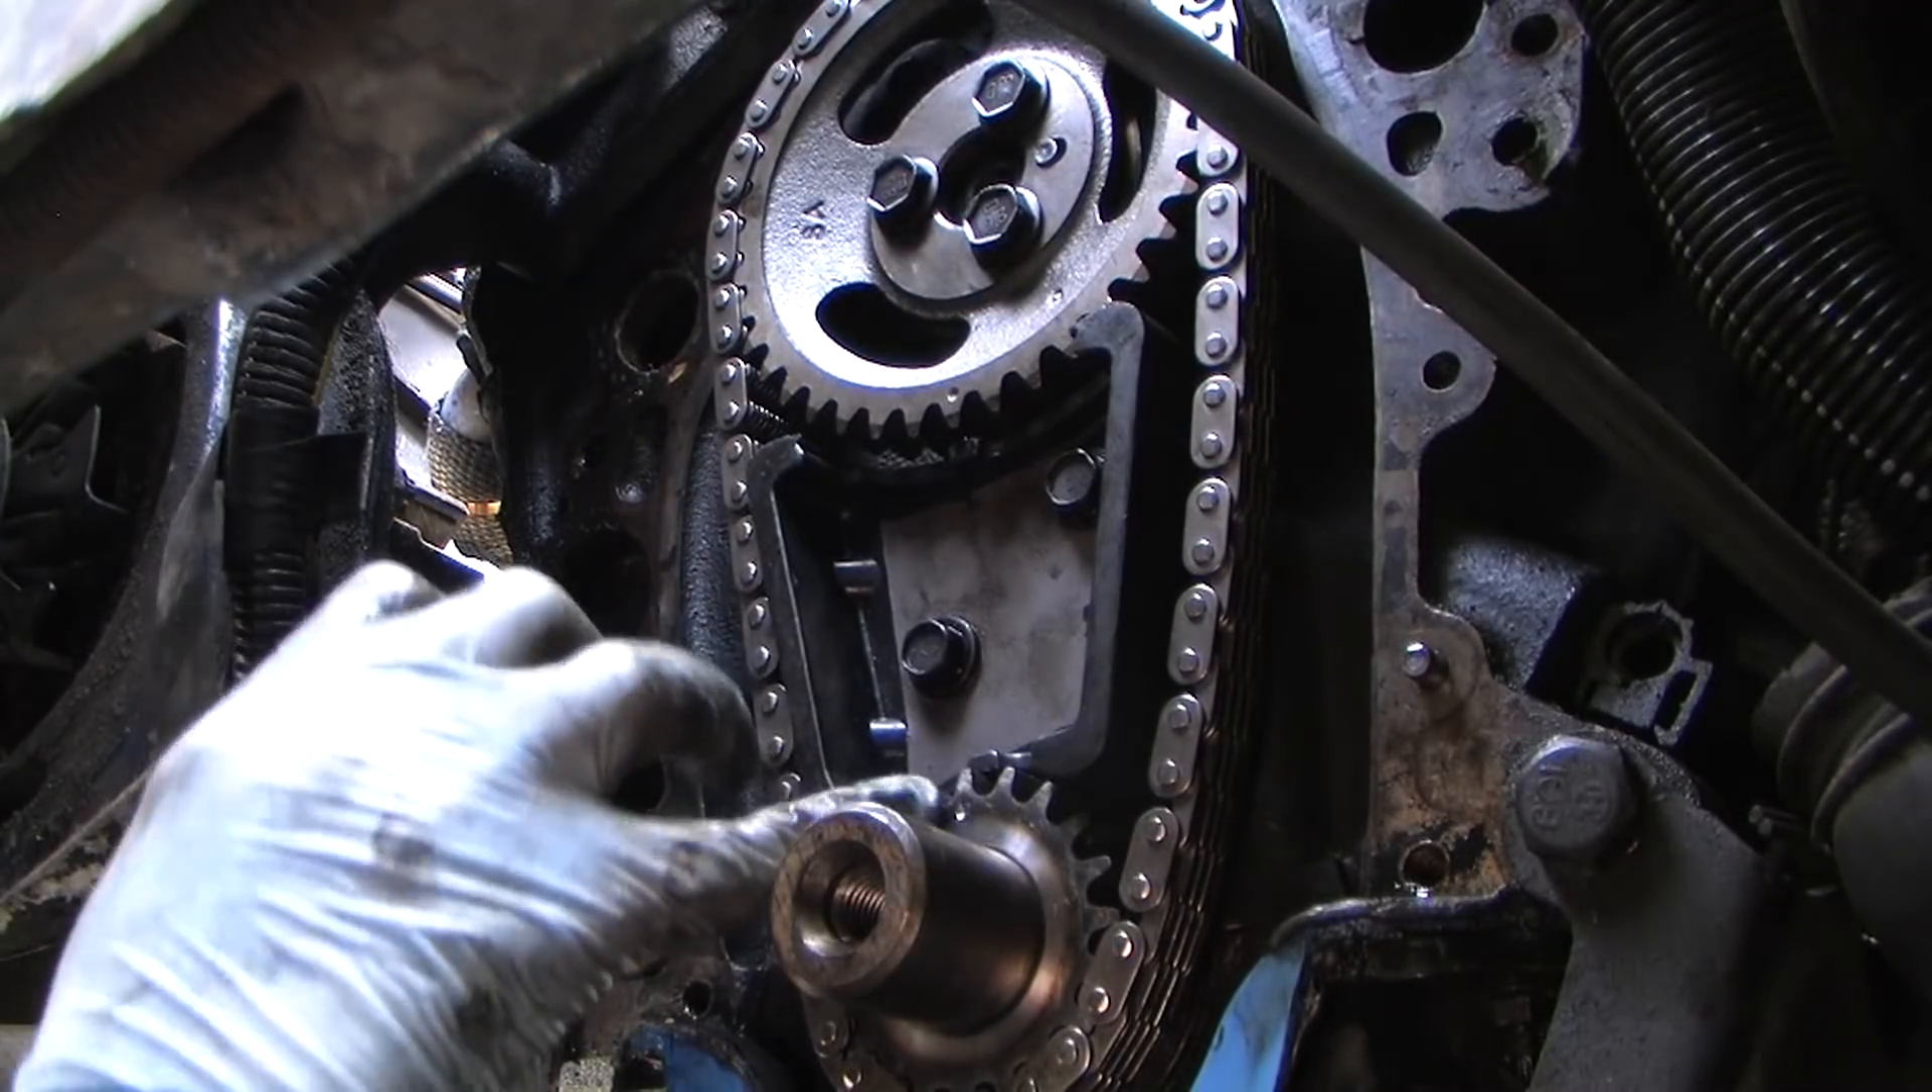Alright, as you can see we've got the timing gears on, we've got the chain on, the chain guide on.